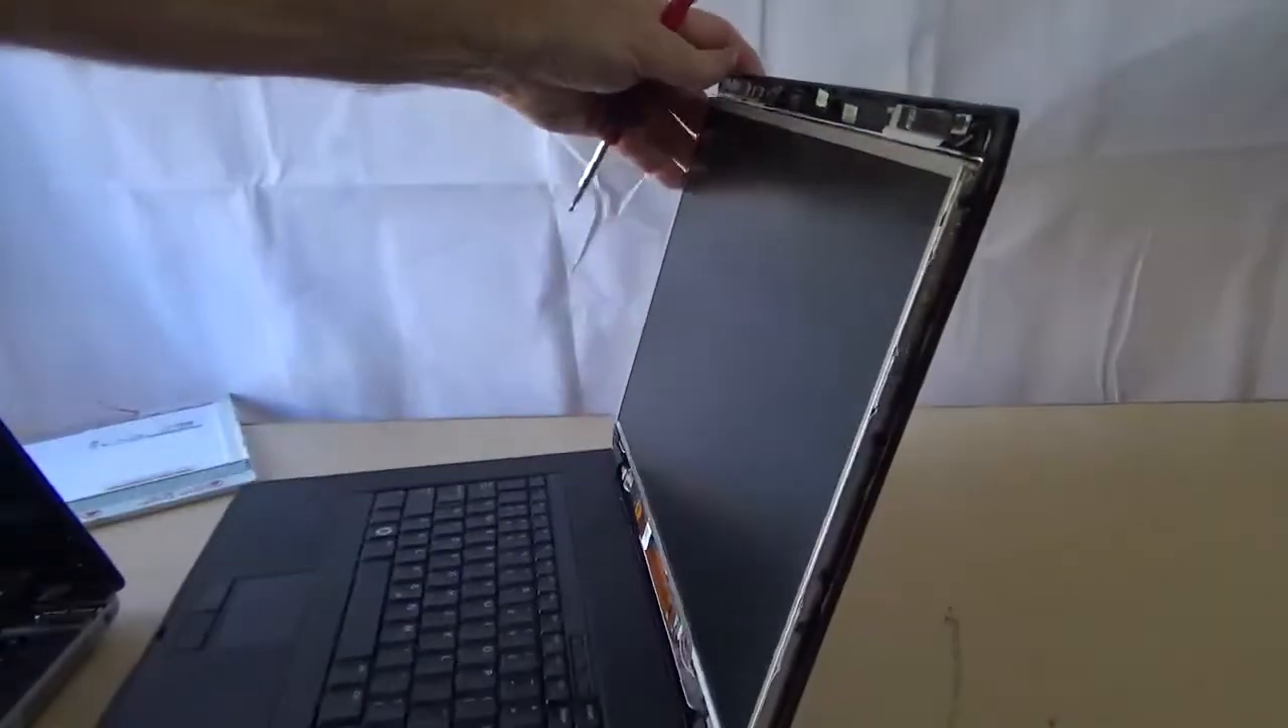So there we go got the bezel off.